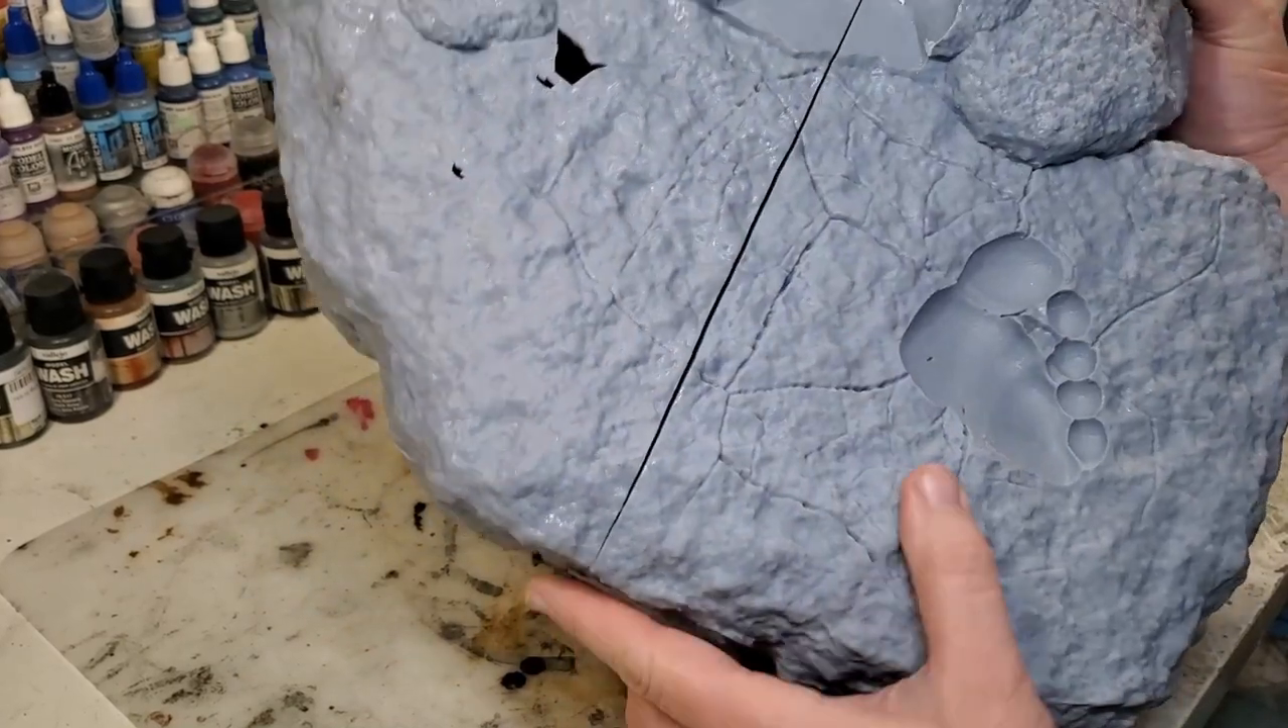So now that I have my base all glued up here, I do see where I have a gap right here, which I knew I was going to have.